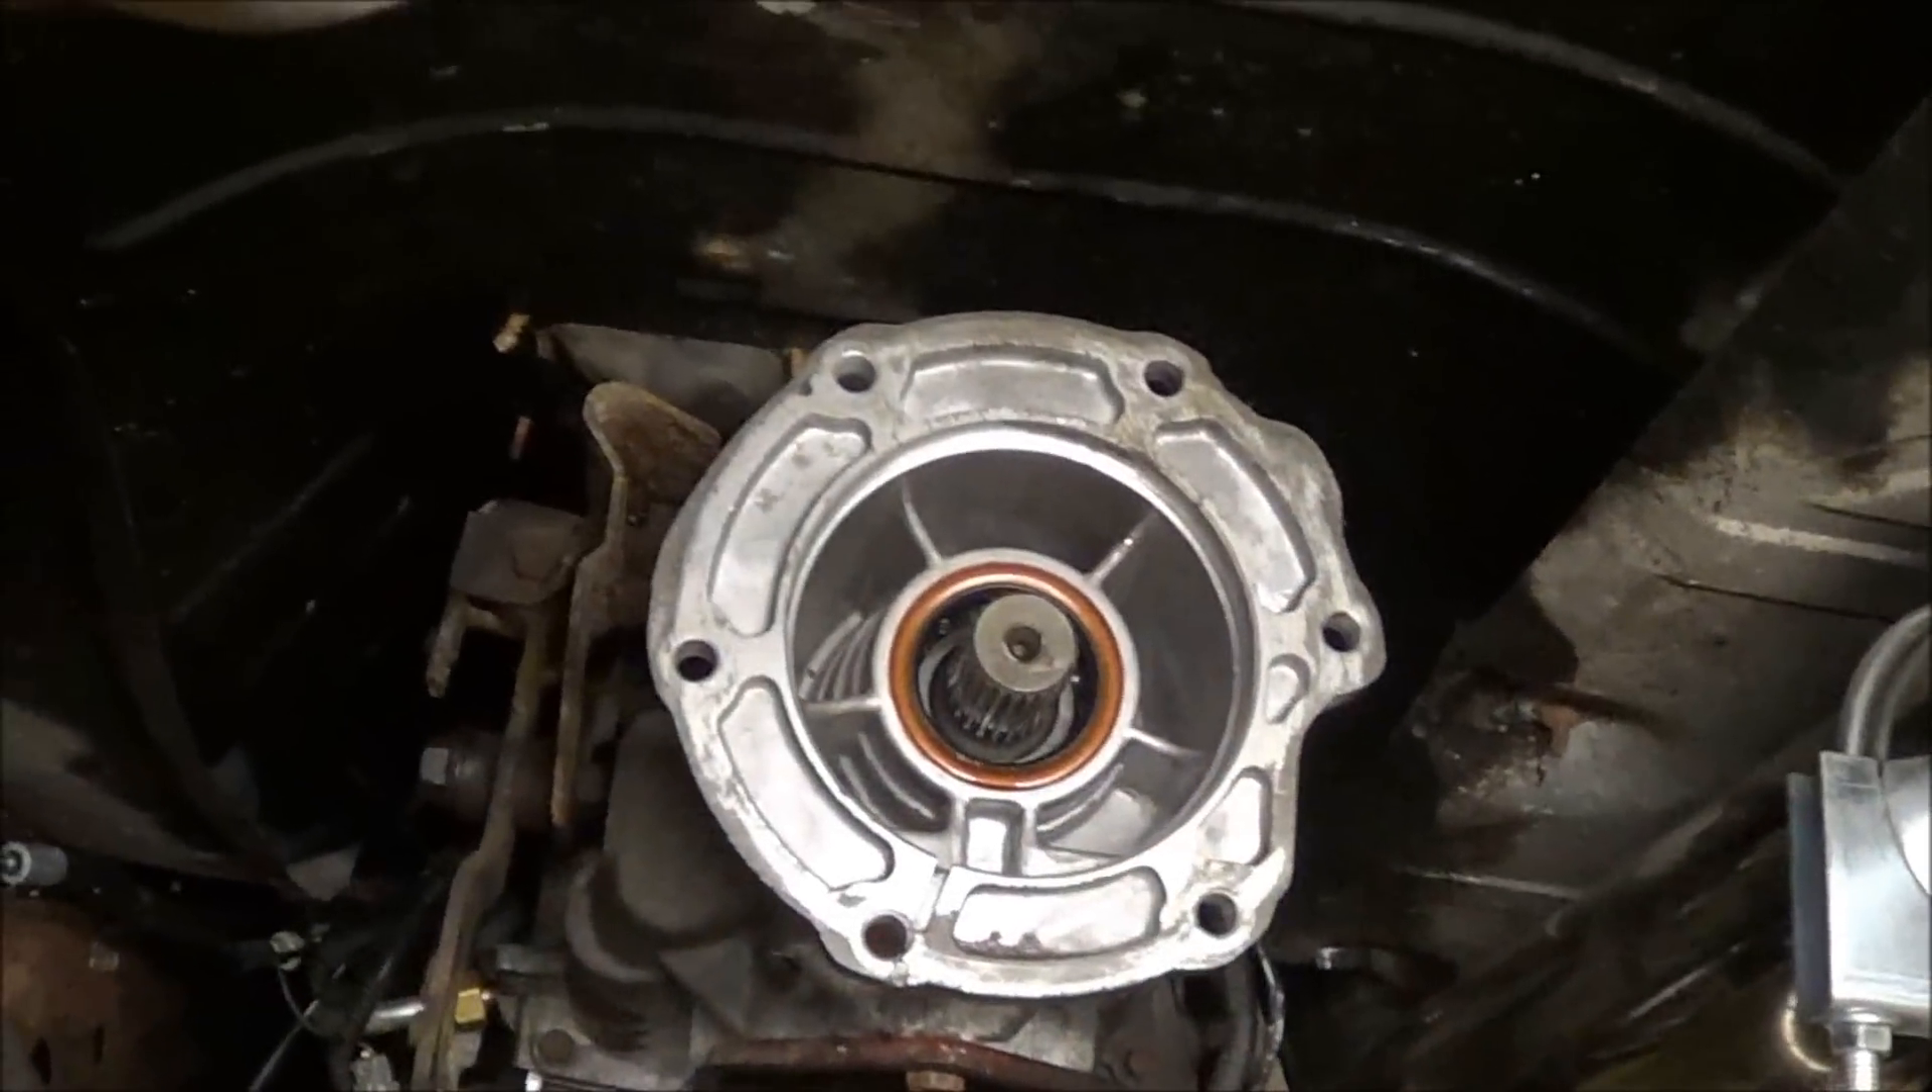I've got the housing back in place.